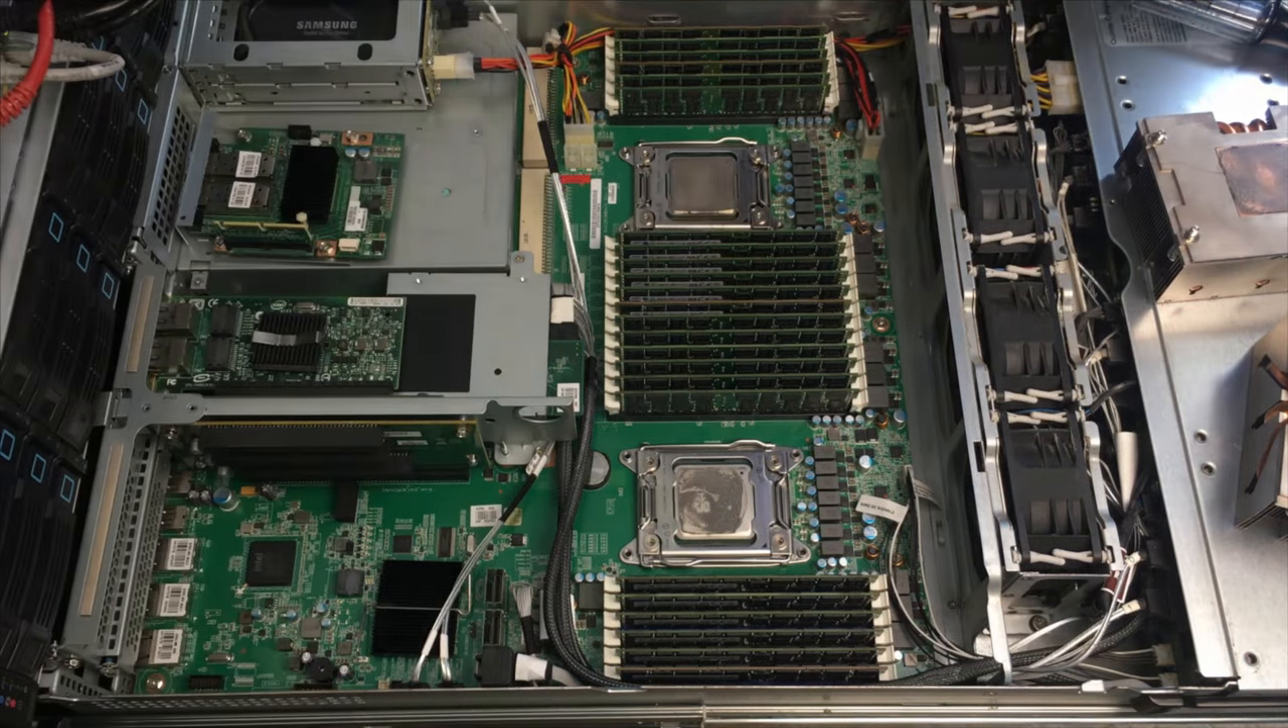All right both heat sinks are removed so we're going to clean these off somewhat quickly.